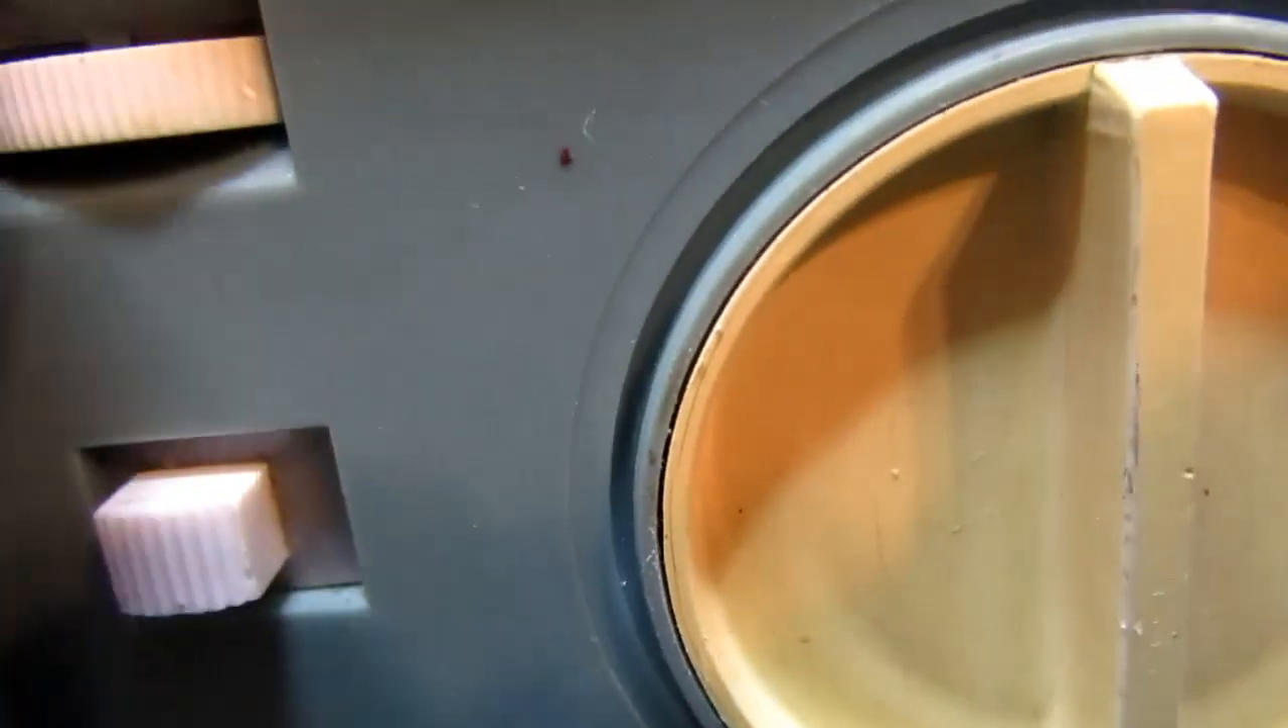And it looks like the switch made it through its little dust cover there.